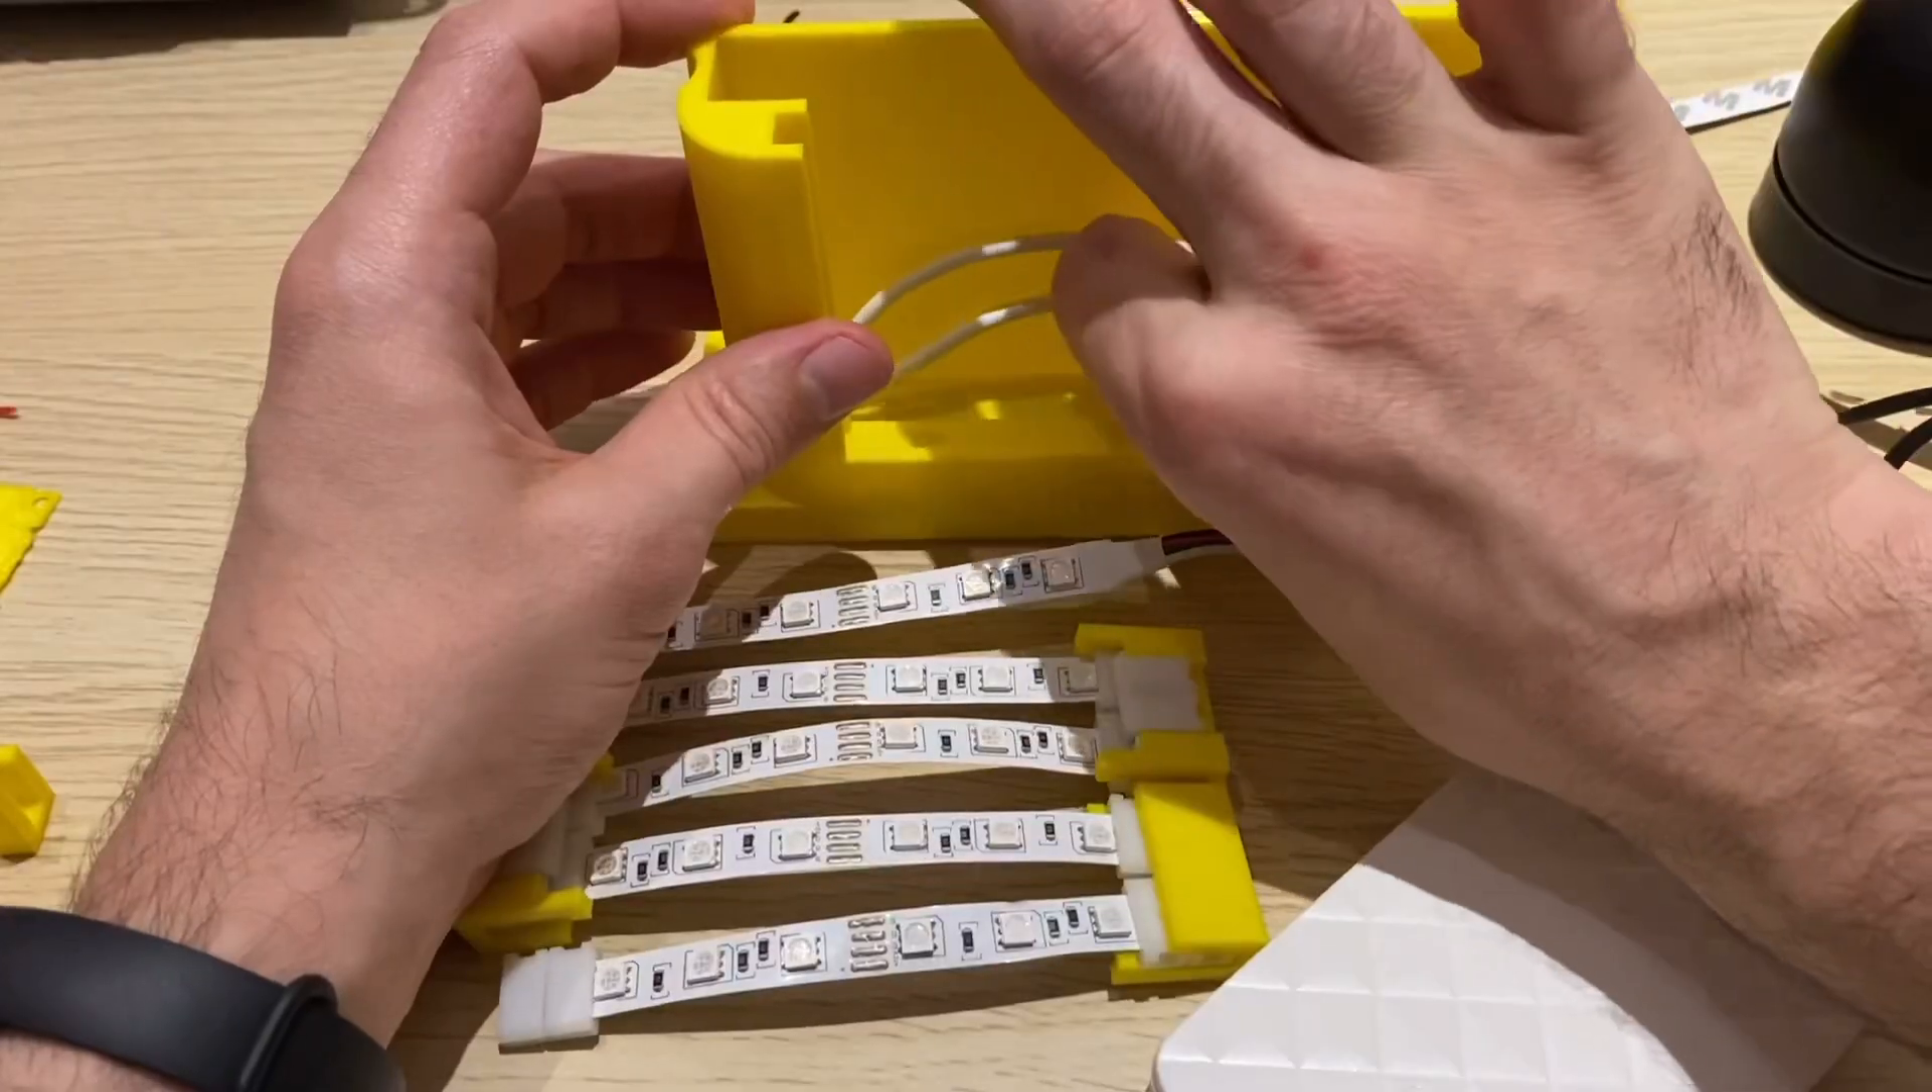And we should be finished with the fifth and final row of LEDs.